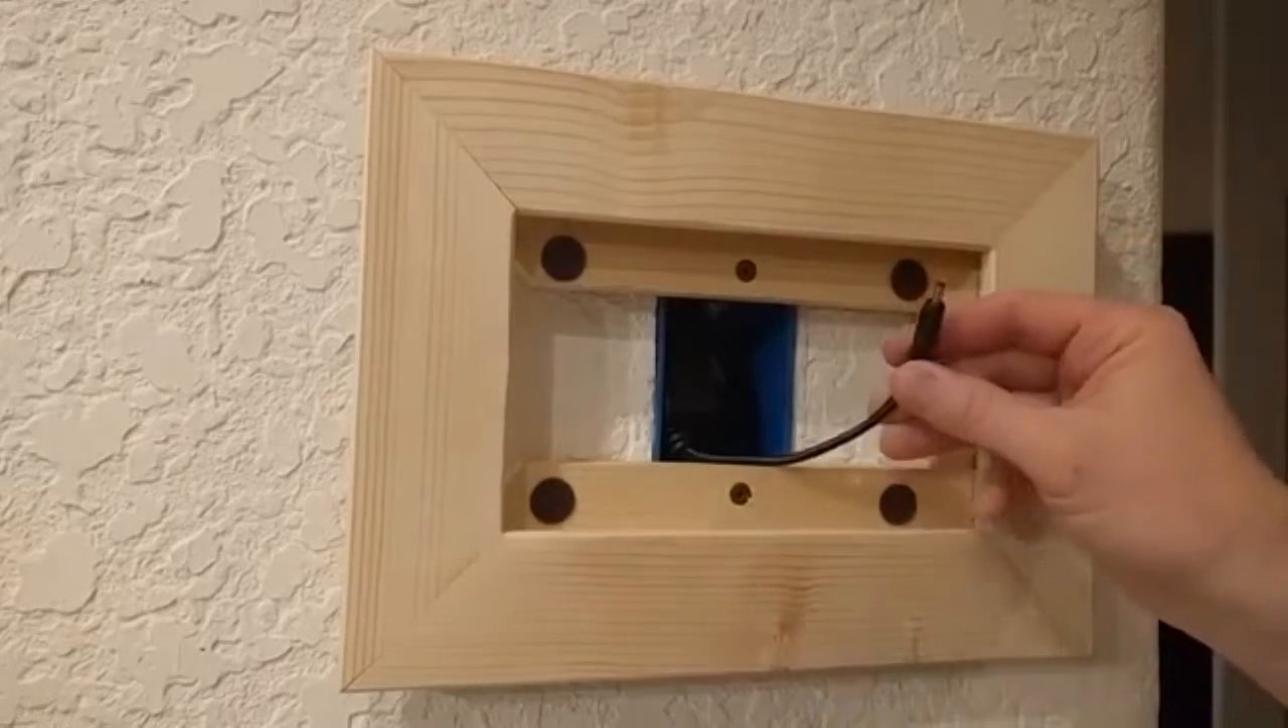Now the only thing you should have left out here is your power cable.